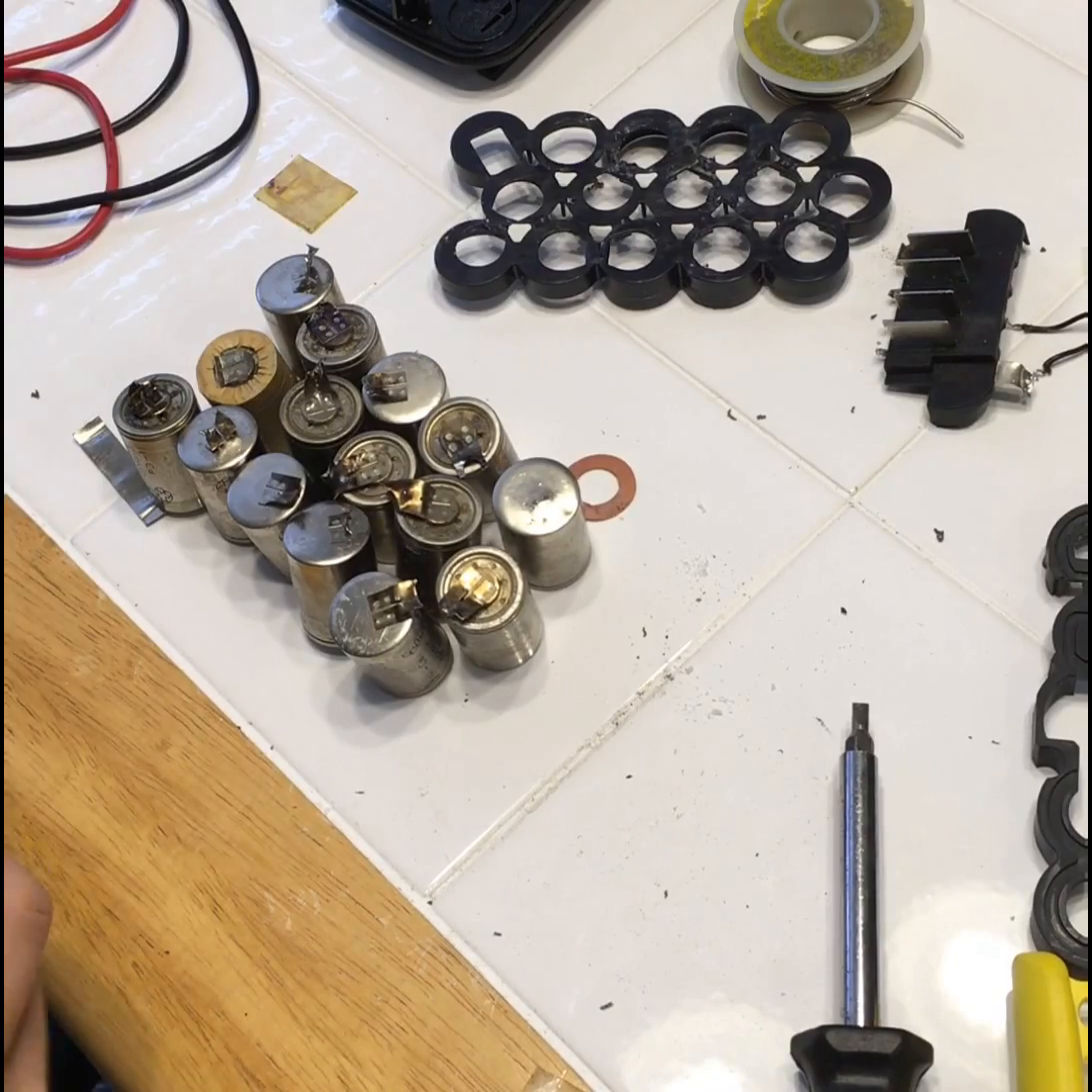As you can see I have the cover off so we have all of our individual batteries here and I've tried to line them up to where each one is sort of facing the one that it was cut from.